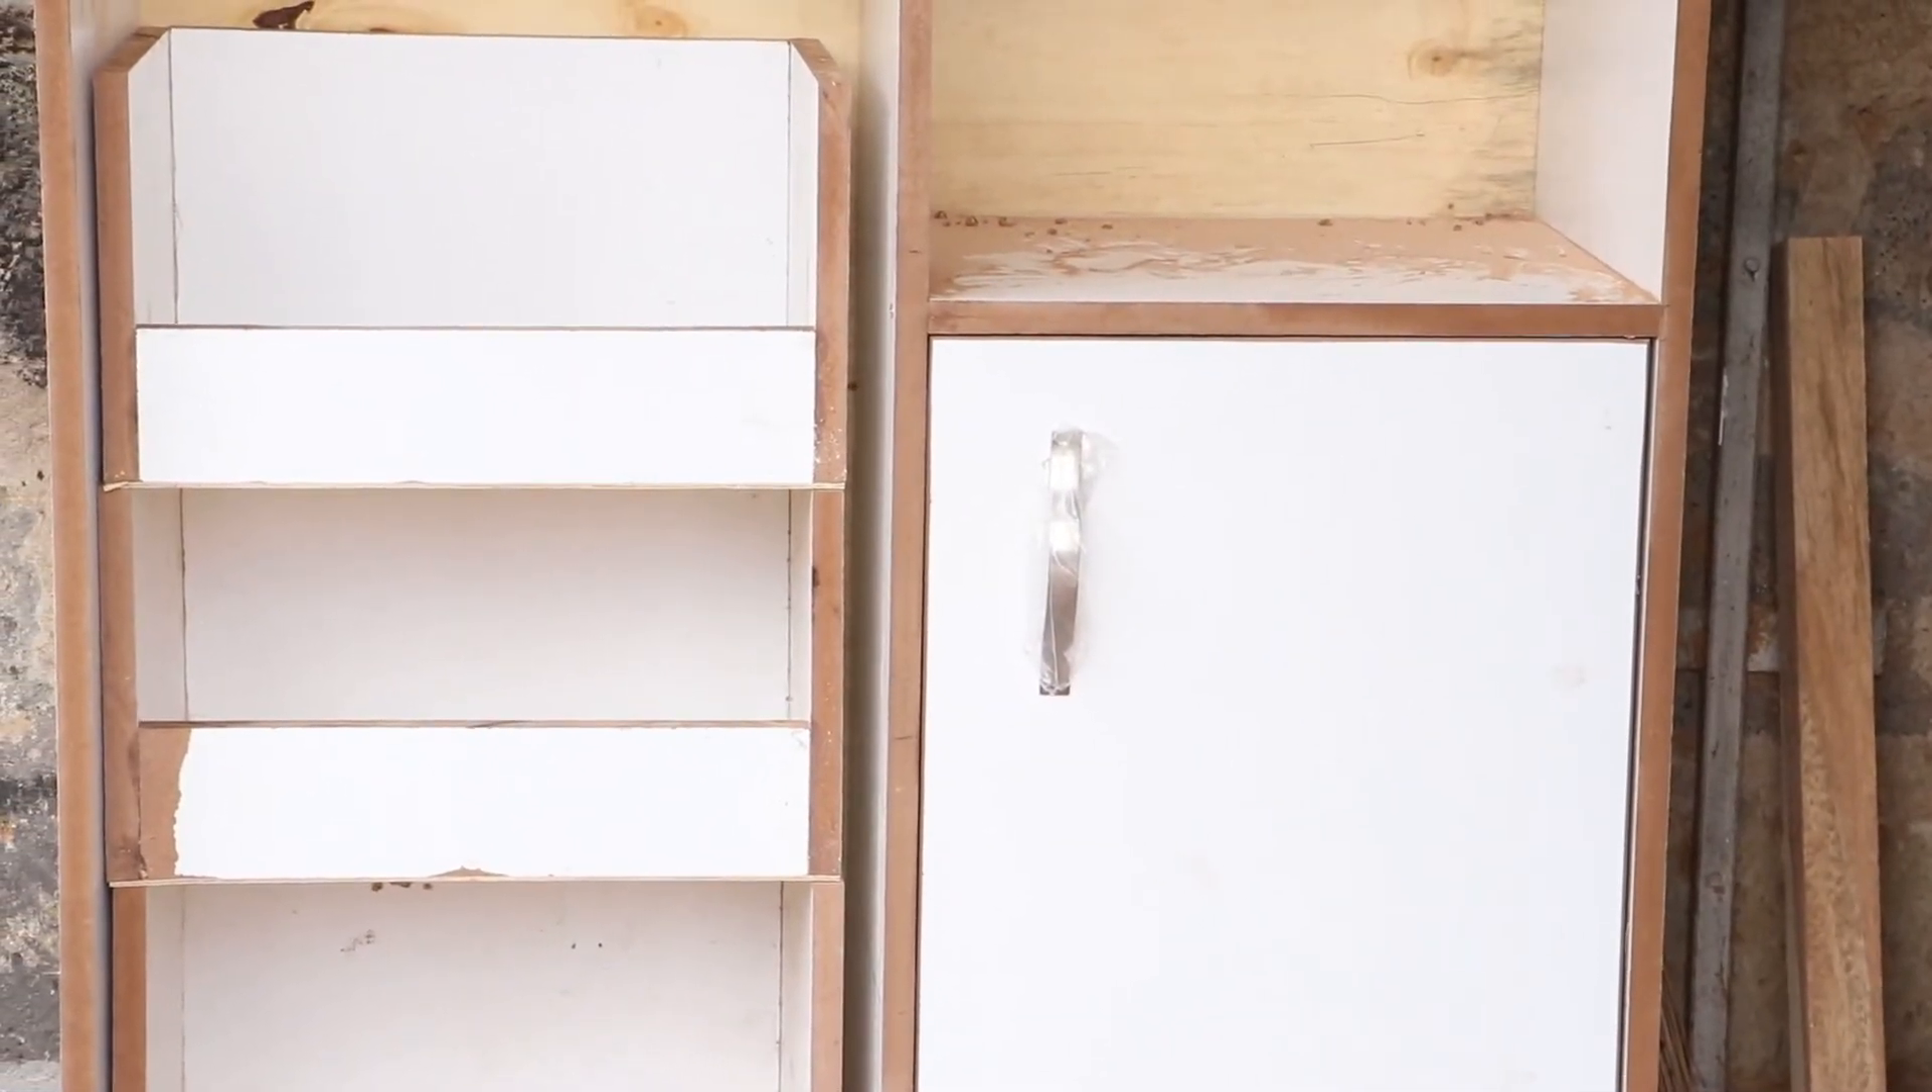We later added a chrome handle to the door to complete it.